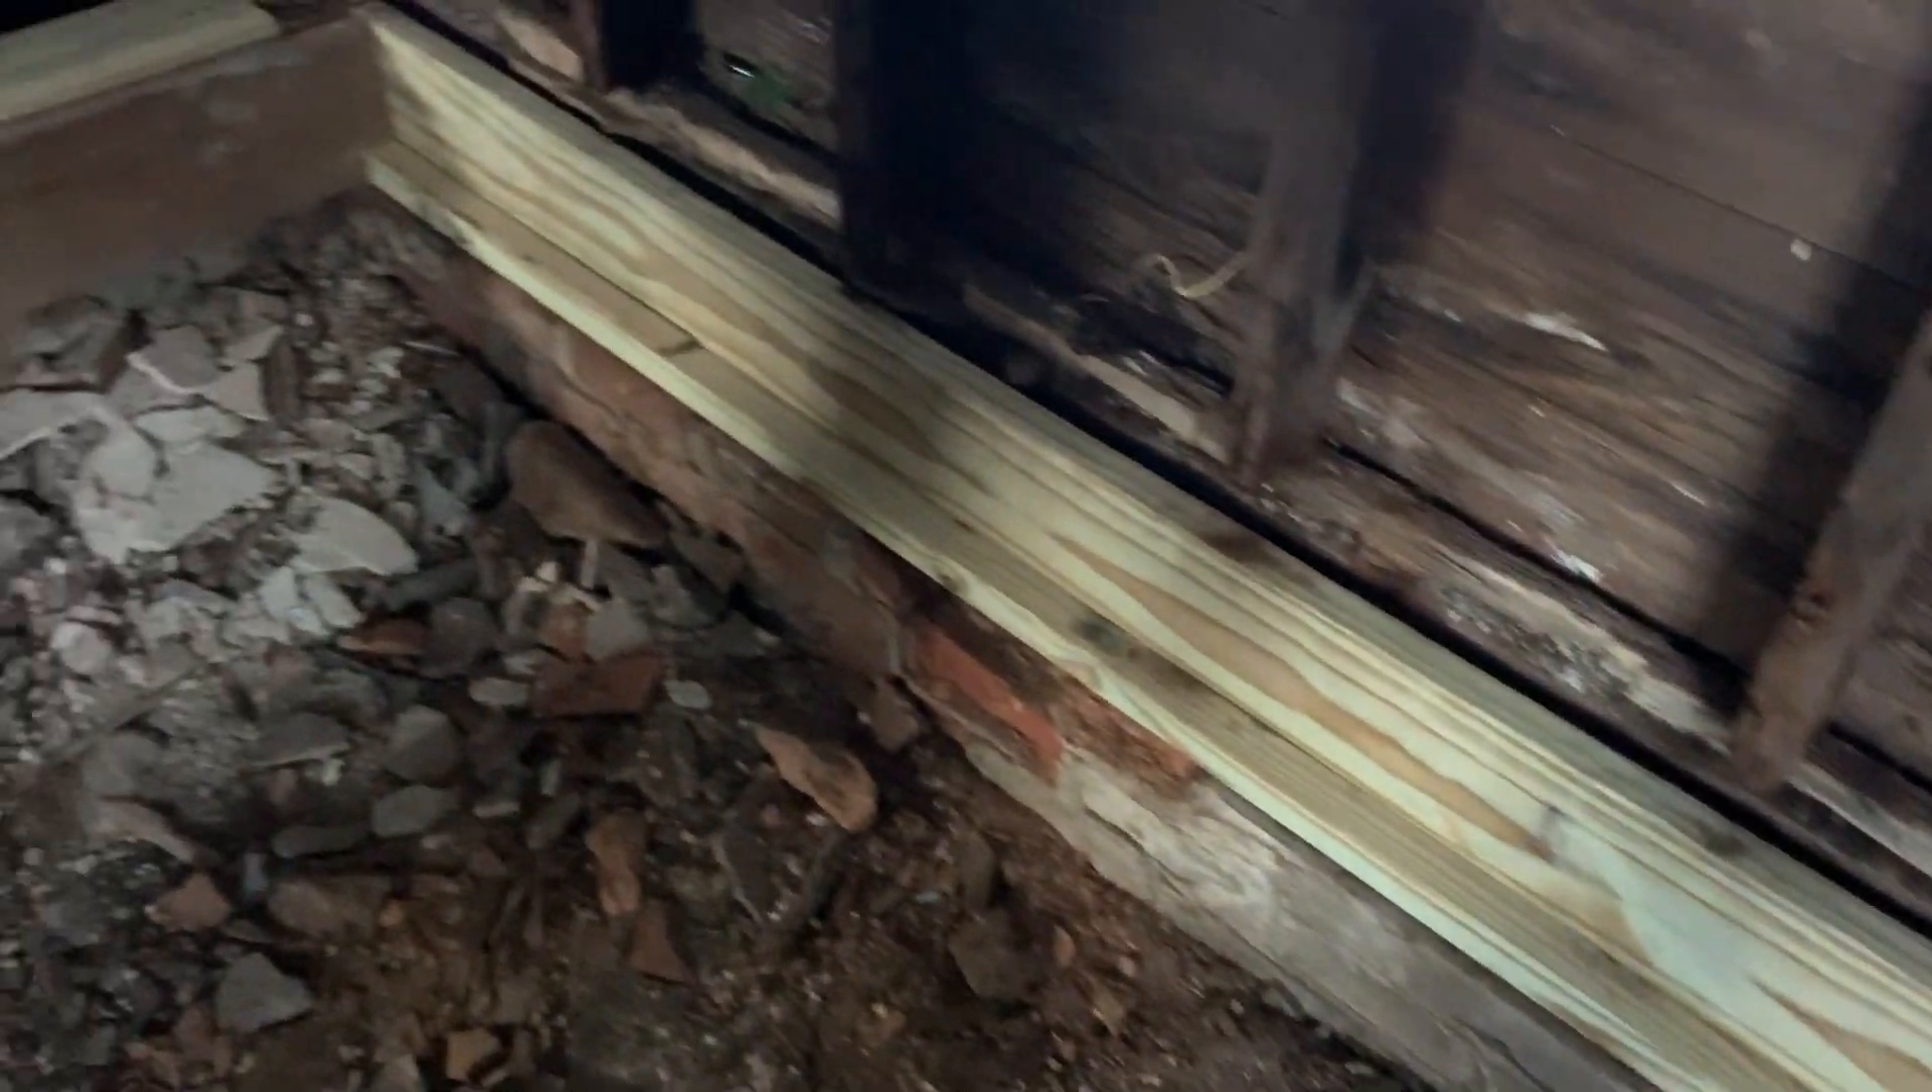In the entry I have installed the new sill plate and rim board over here.